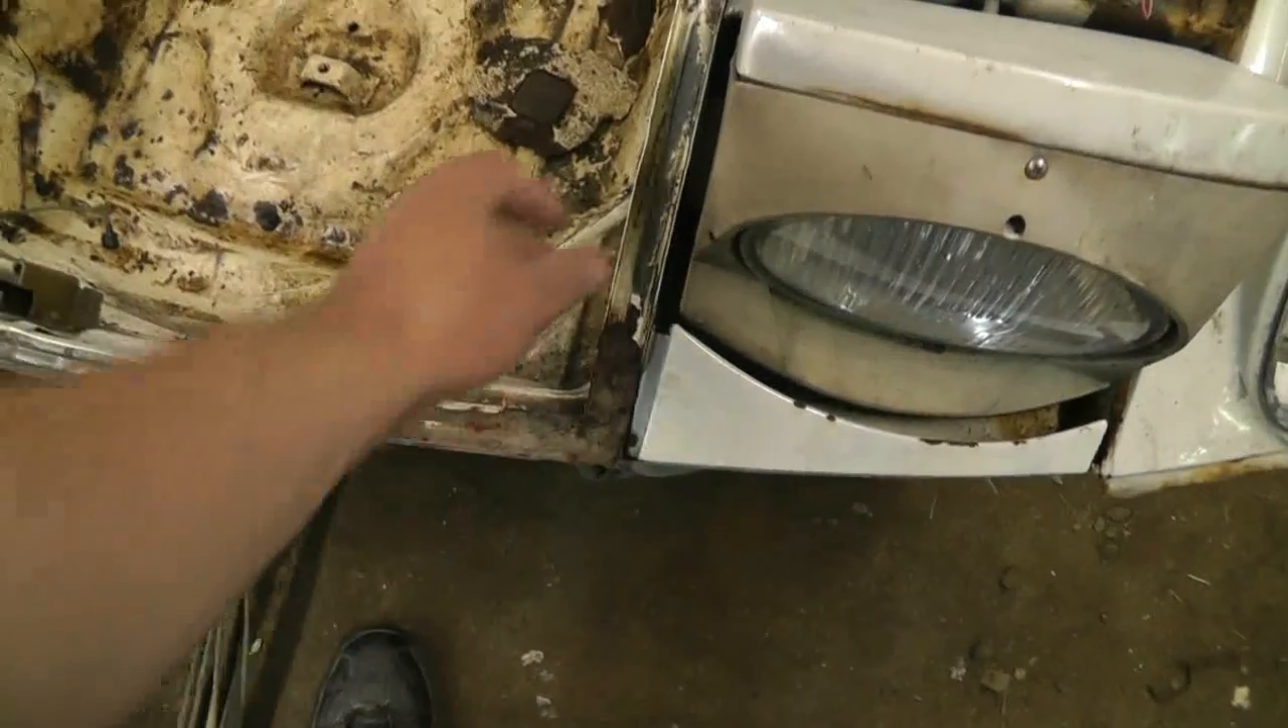So I still have to go and take the little headlights off.